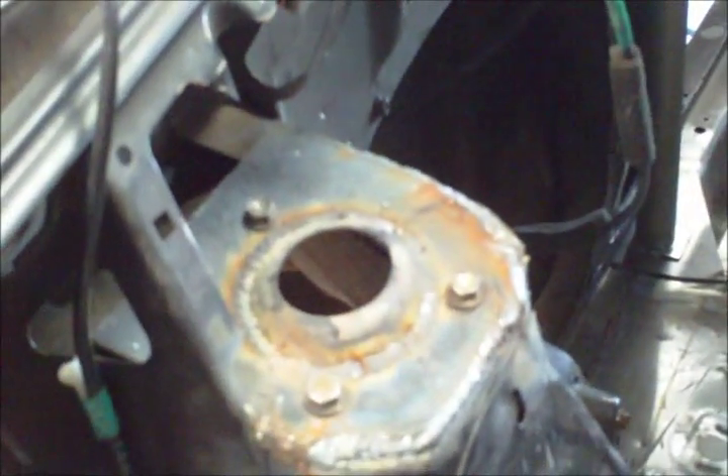And I'll just move around the back now and show you the rear strut towers have been plated as well. And that's where the backstays for the main hoop will attach.